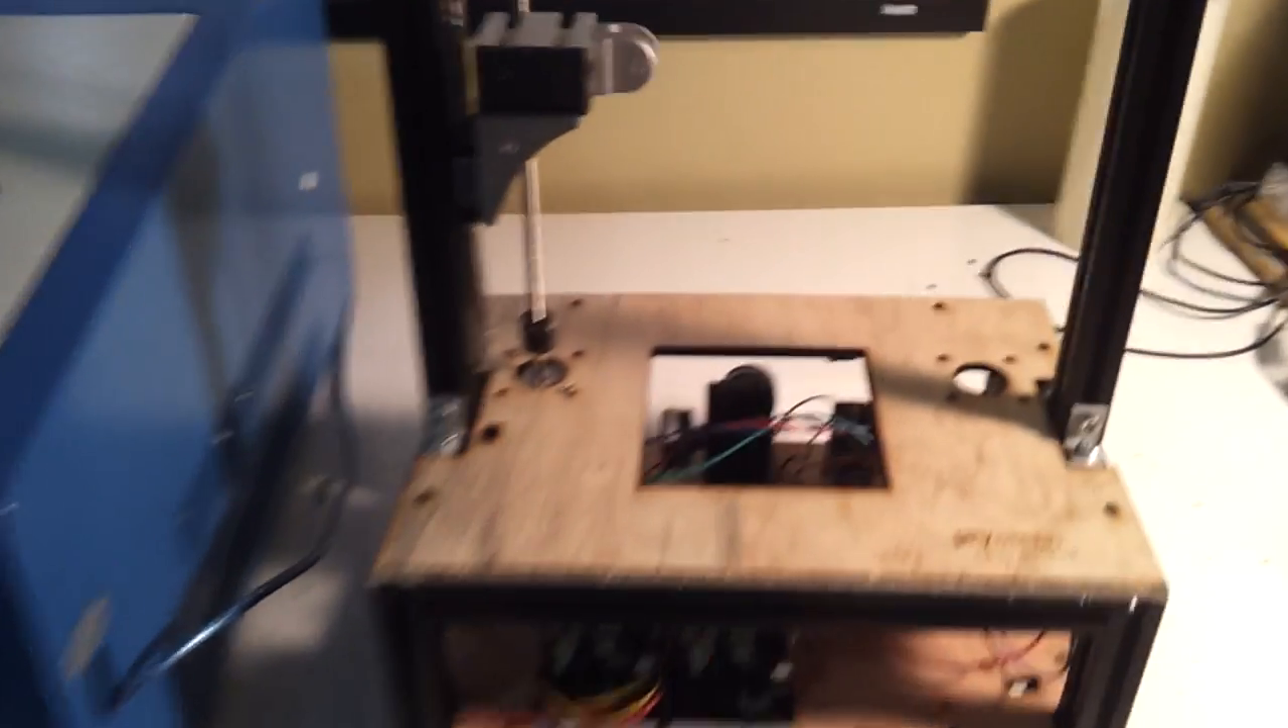I don't have the vat or the vat mounts on here.